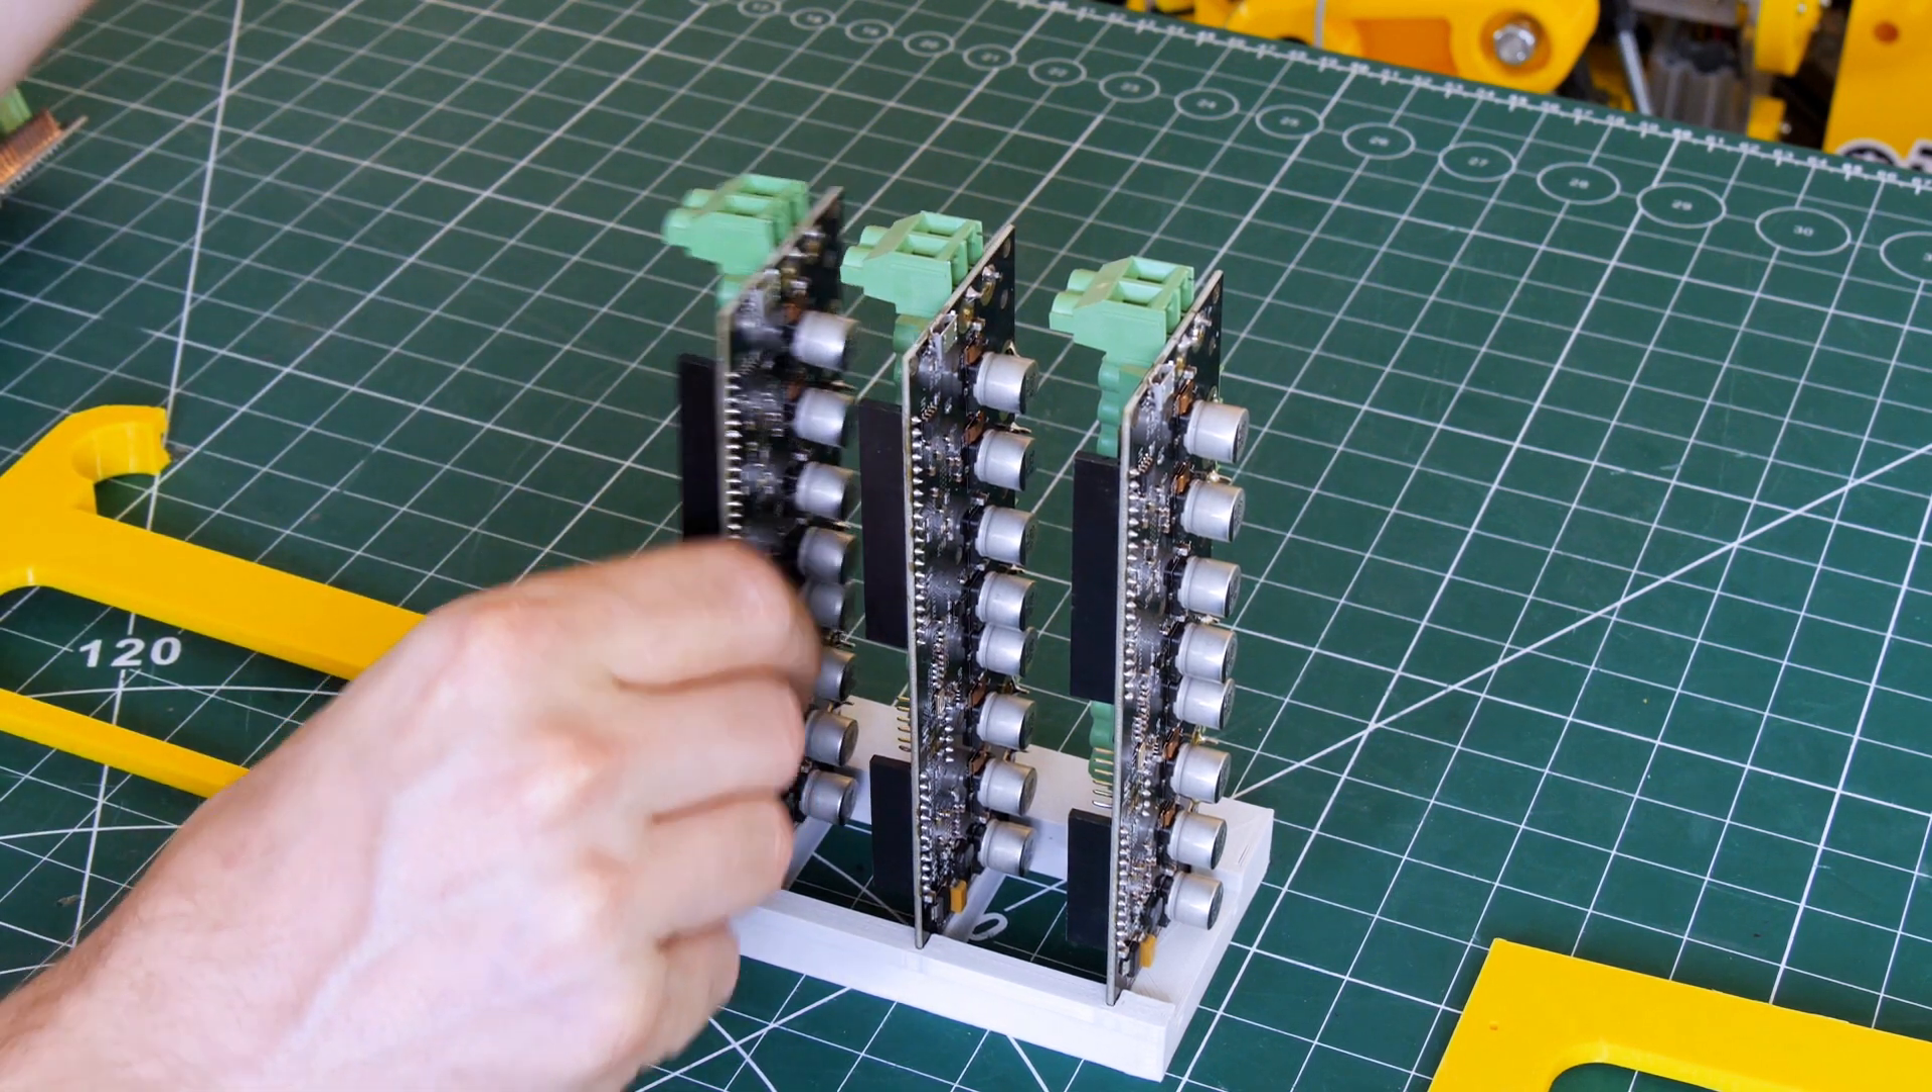So here are my three O -Drives and those are just mounted by putting them into slots, which should hold them pretty well.